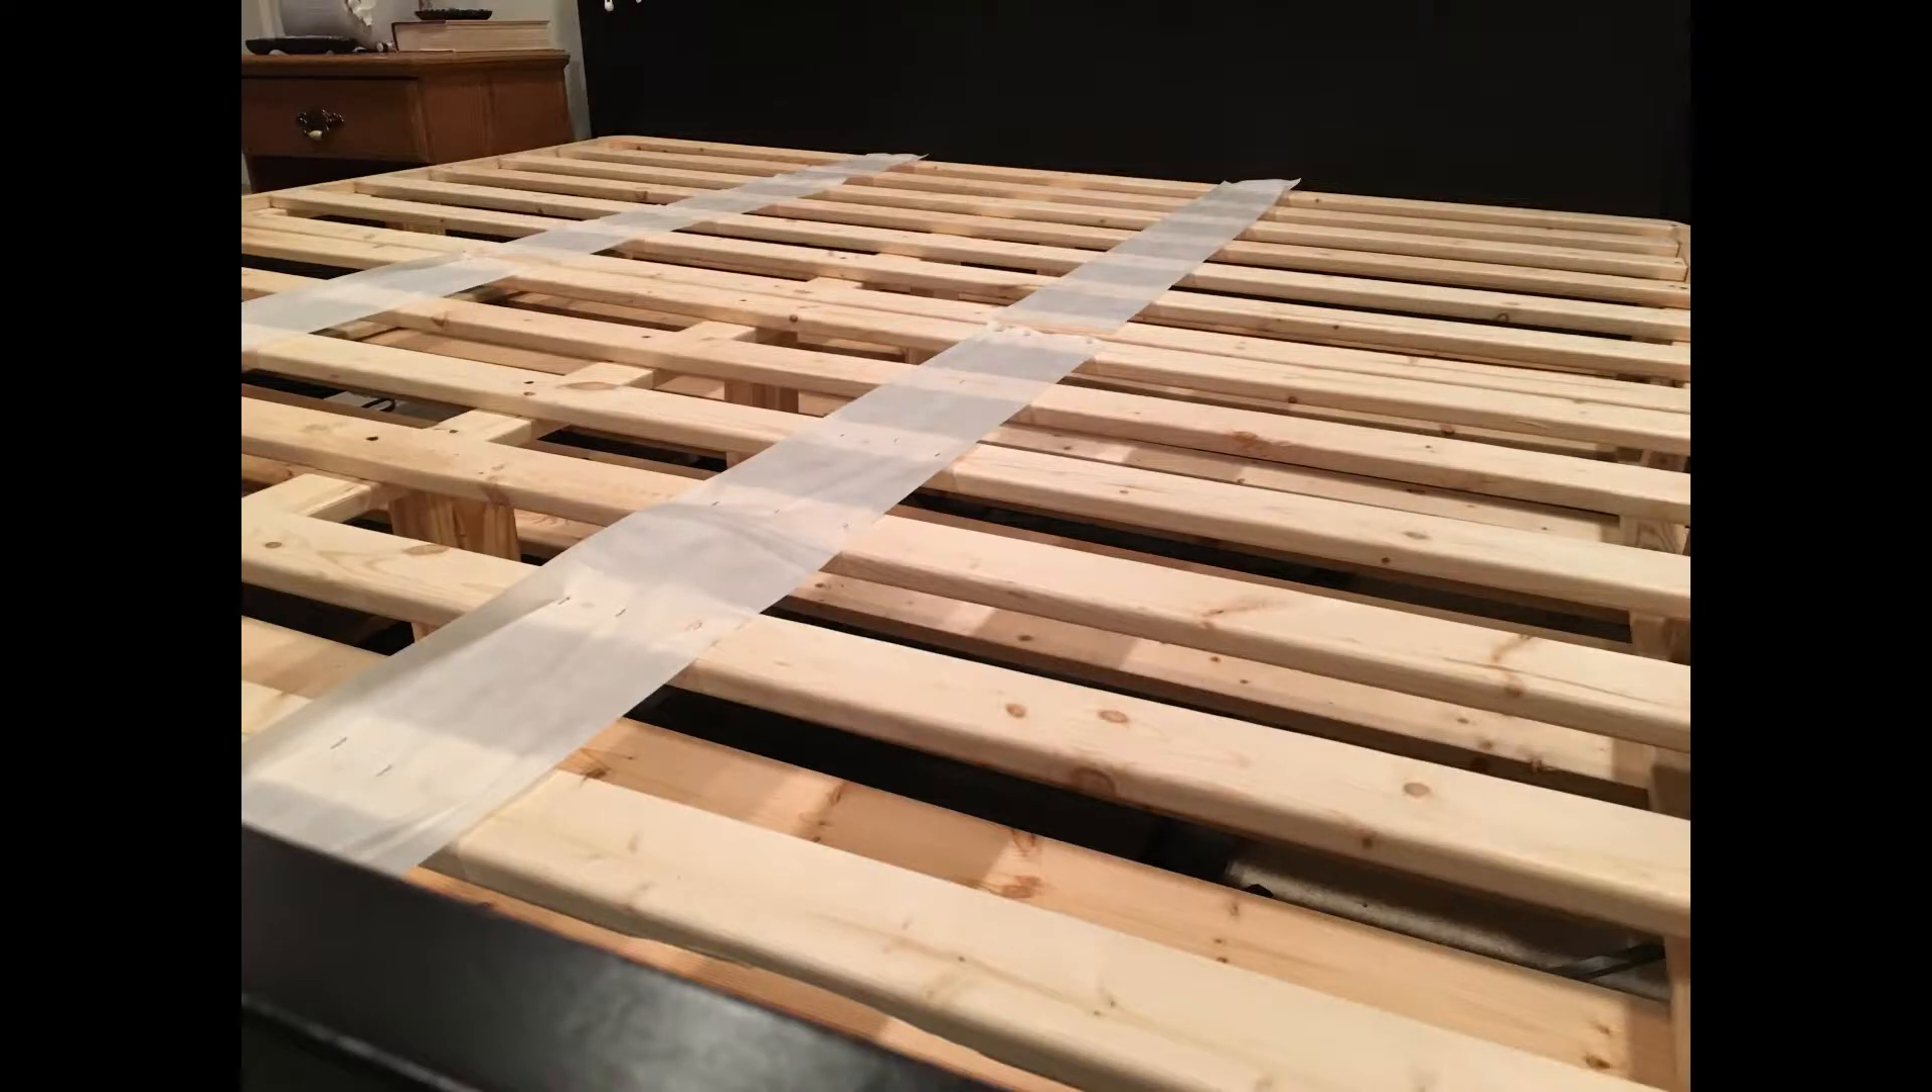This is a king -sized completely put together foundation.